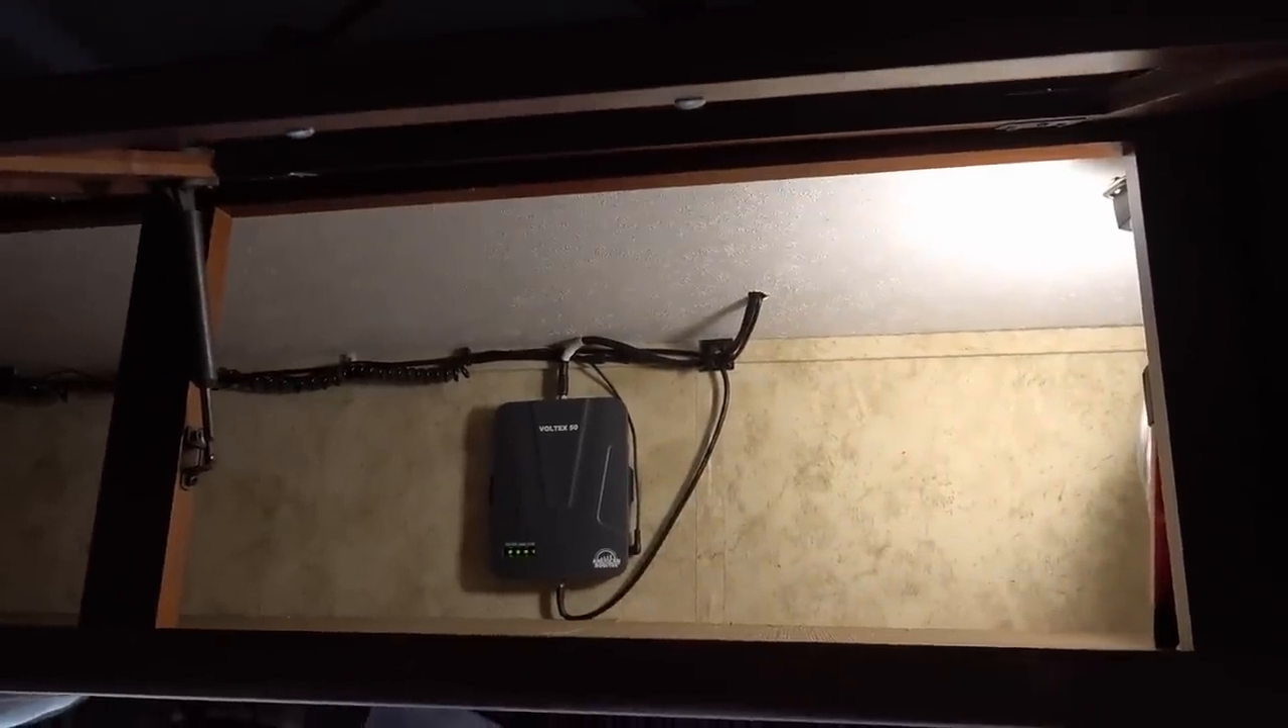And I've cleaned up all the wiring. Tidied it all up and mounted the Voltex 50 amp on the wall there.